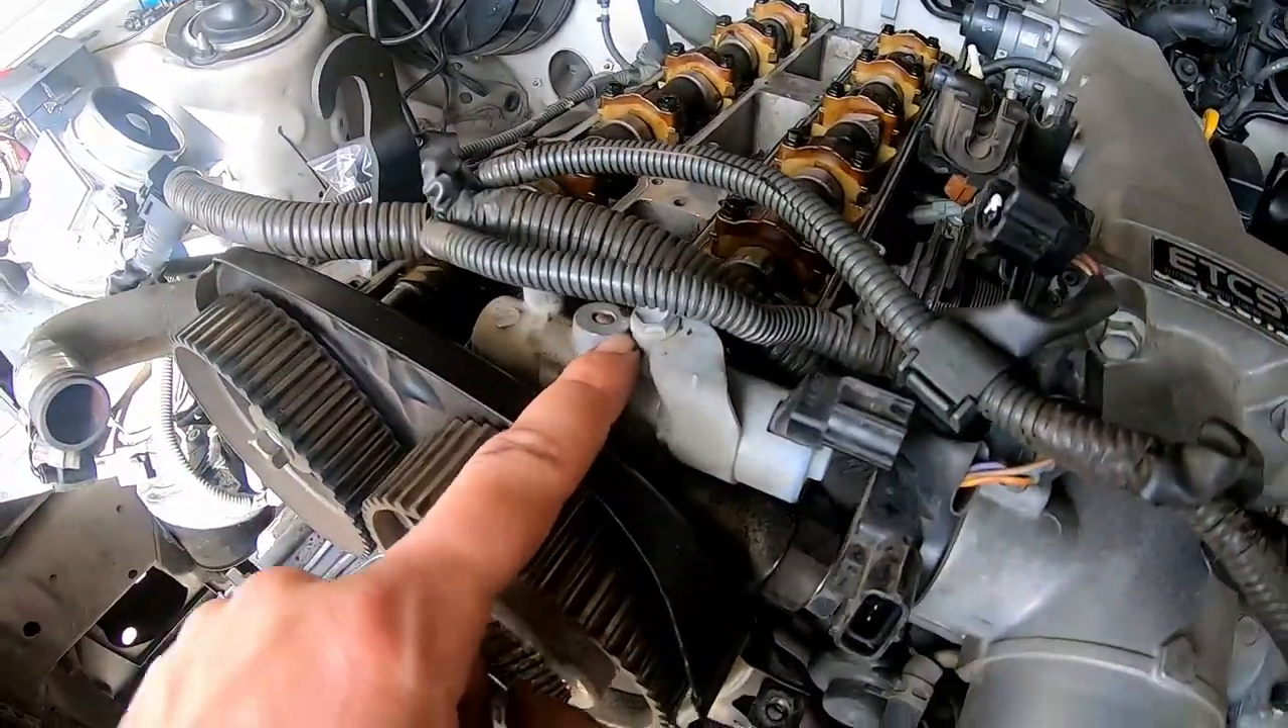Cam covers are off and there's our beautiful cams.